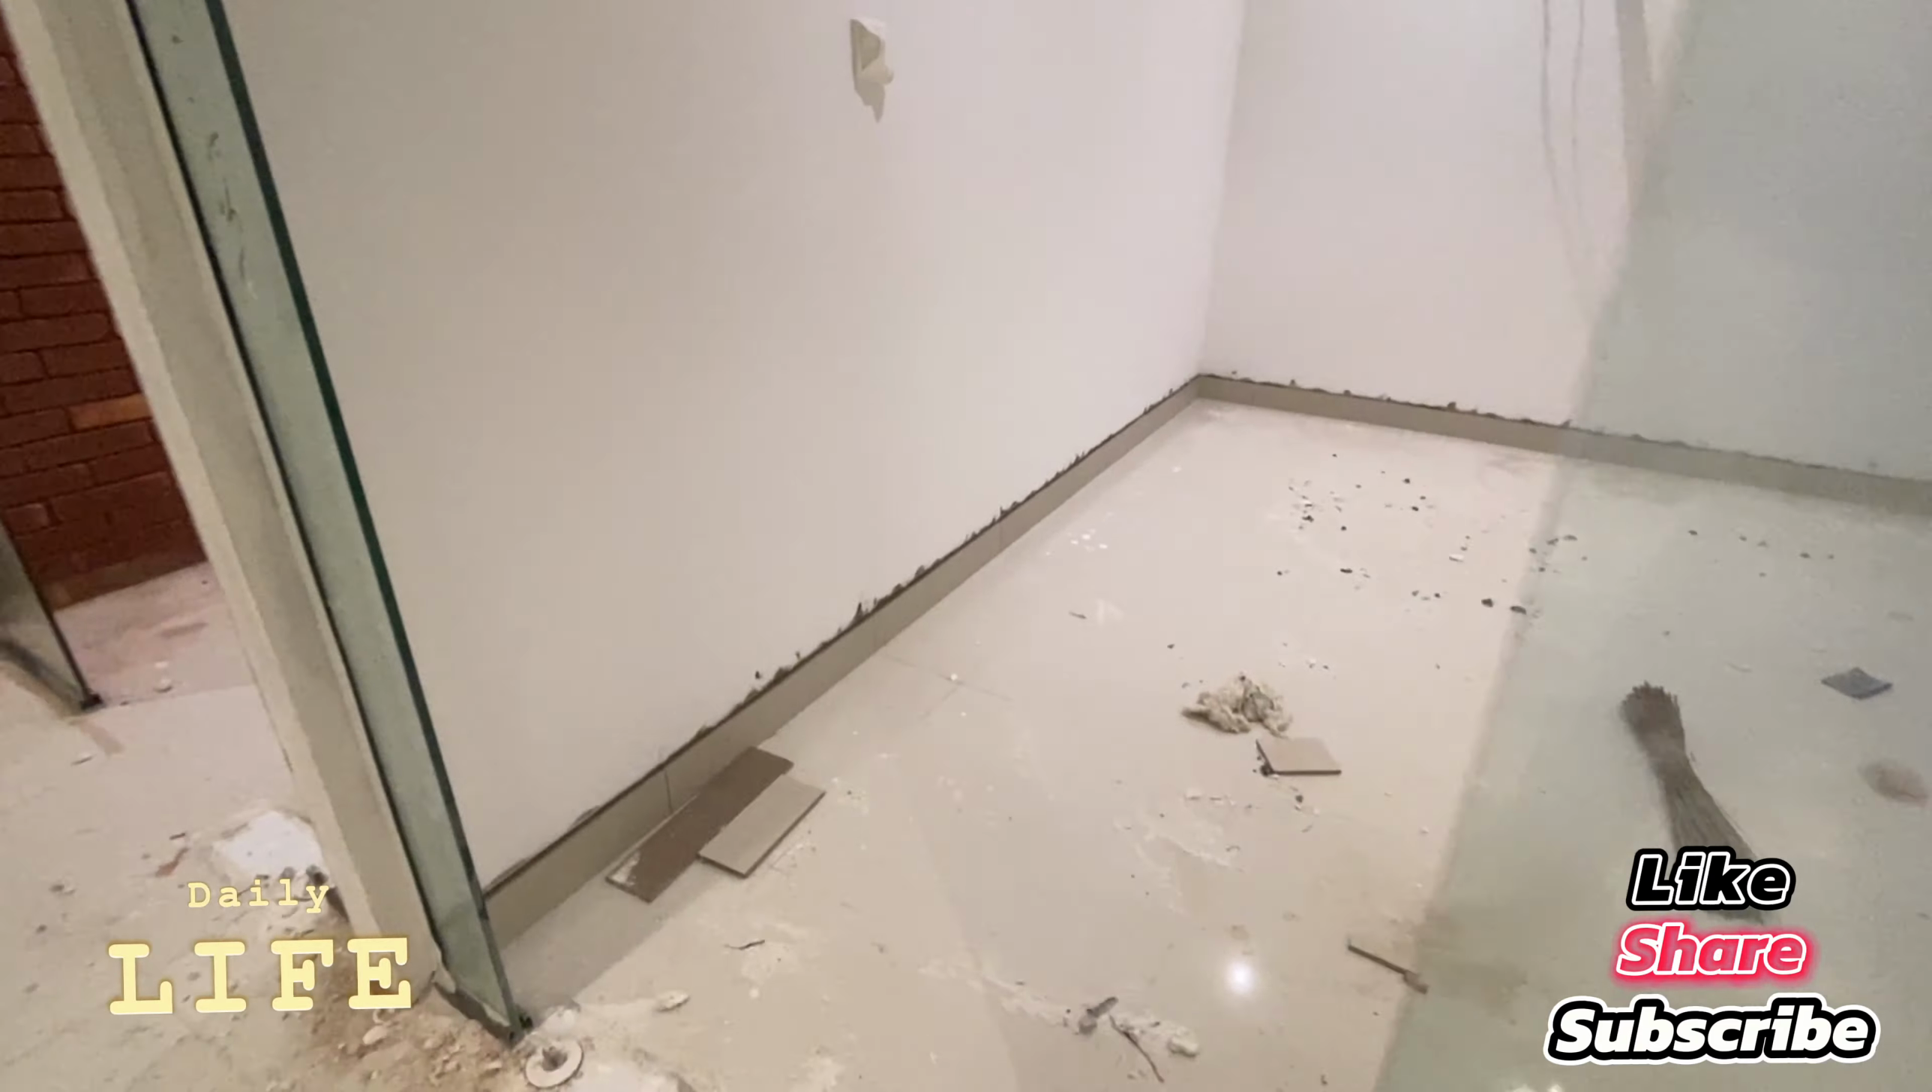اس روم میں سکرٹنگ بھی لگا دی یہ لڑکو نے اب روم کی شکل نکل آئی ہے۔